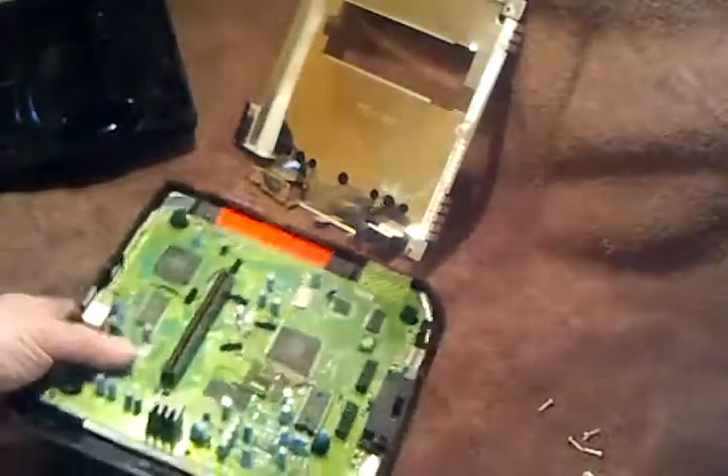Now we've got the heat sink off. We're left with the motherboard here.